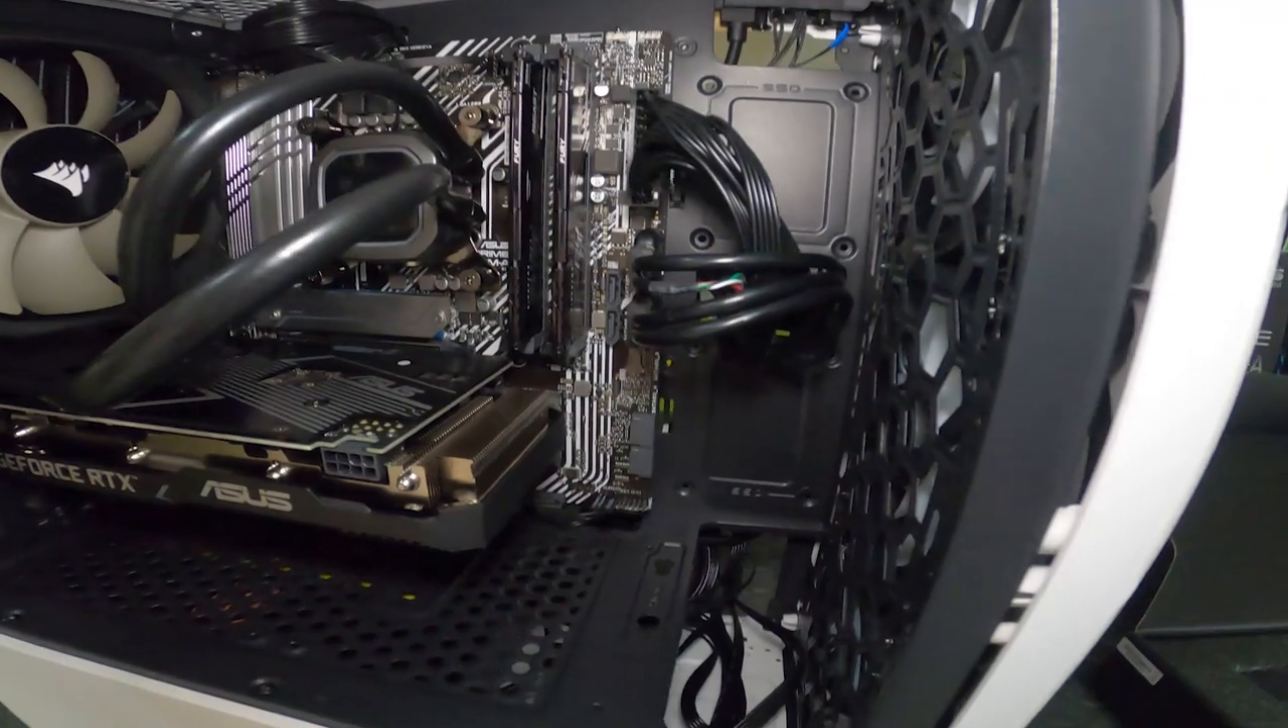Aquí falta la tapa de cristal.